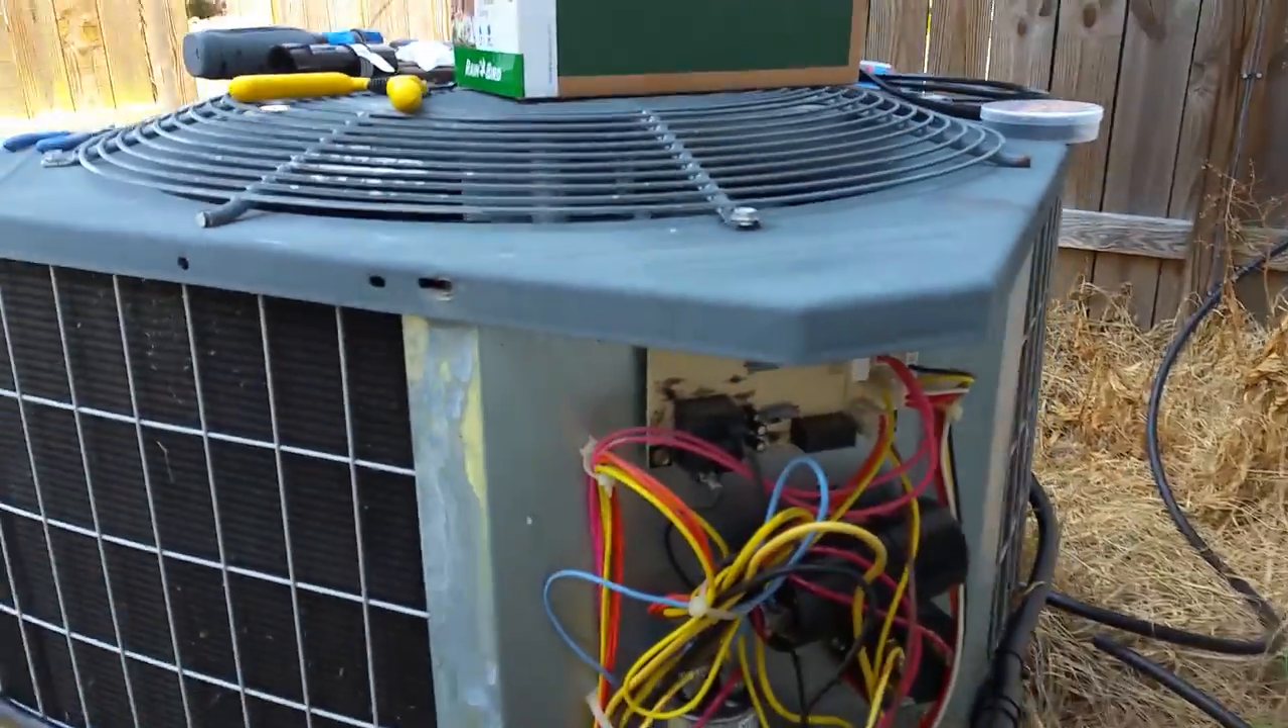Here we are with the cover off.